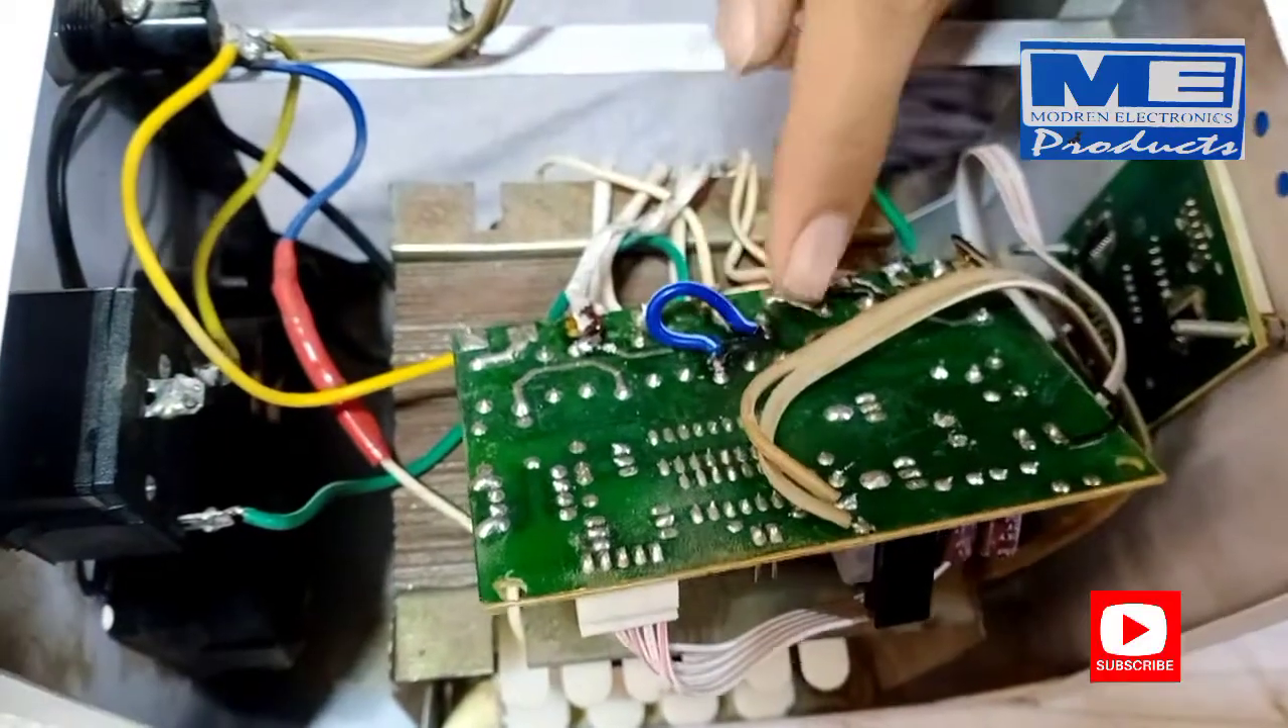یہ دیکھیں ہم نے یہ جمپر لگا لیا ہے۔